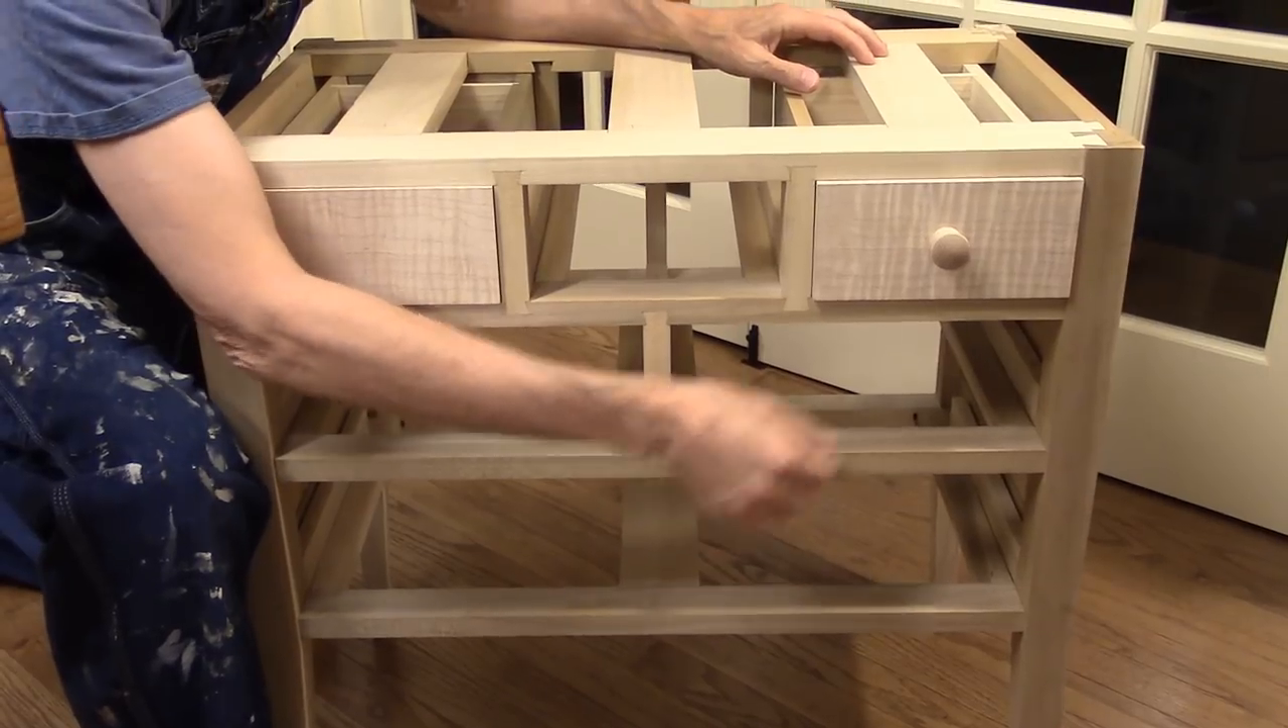And you can see my drawers in place.